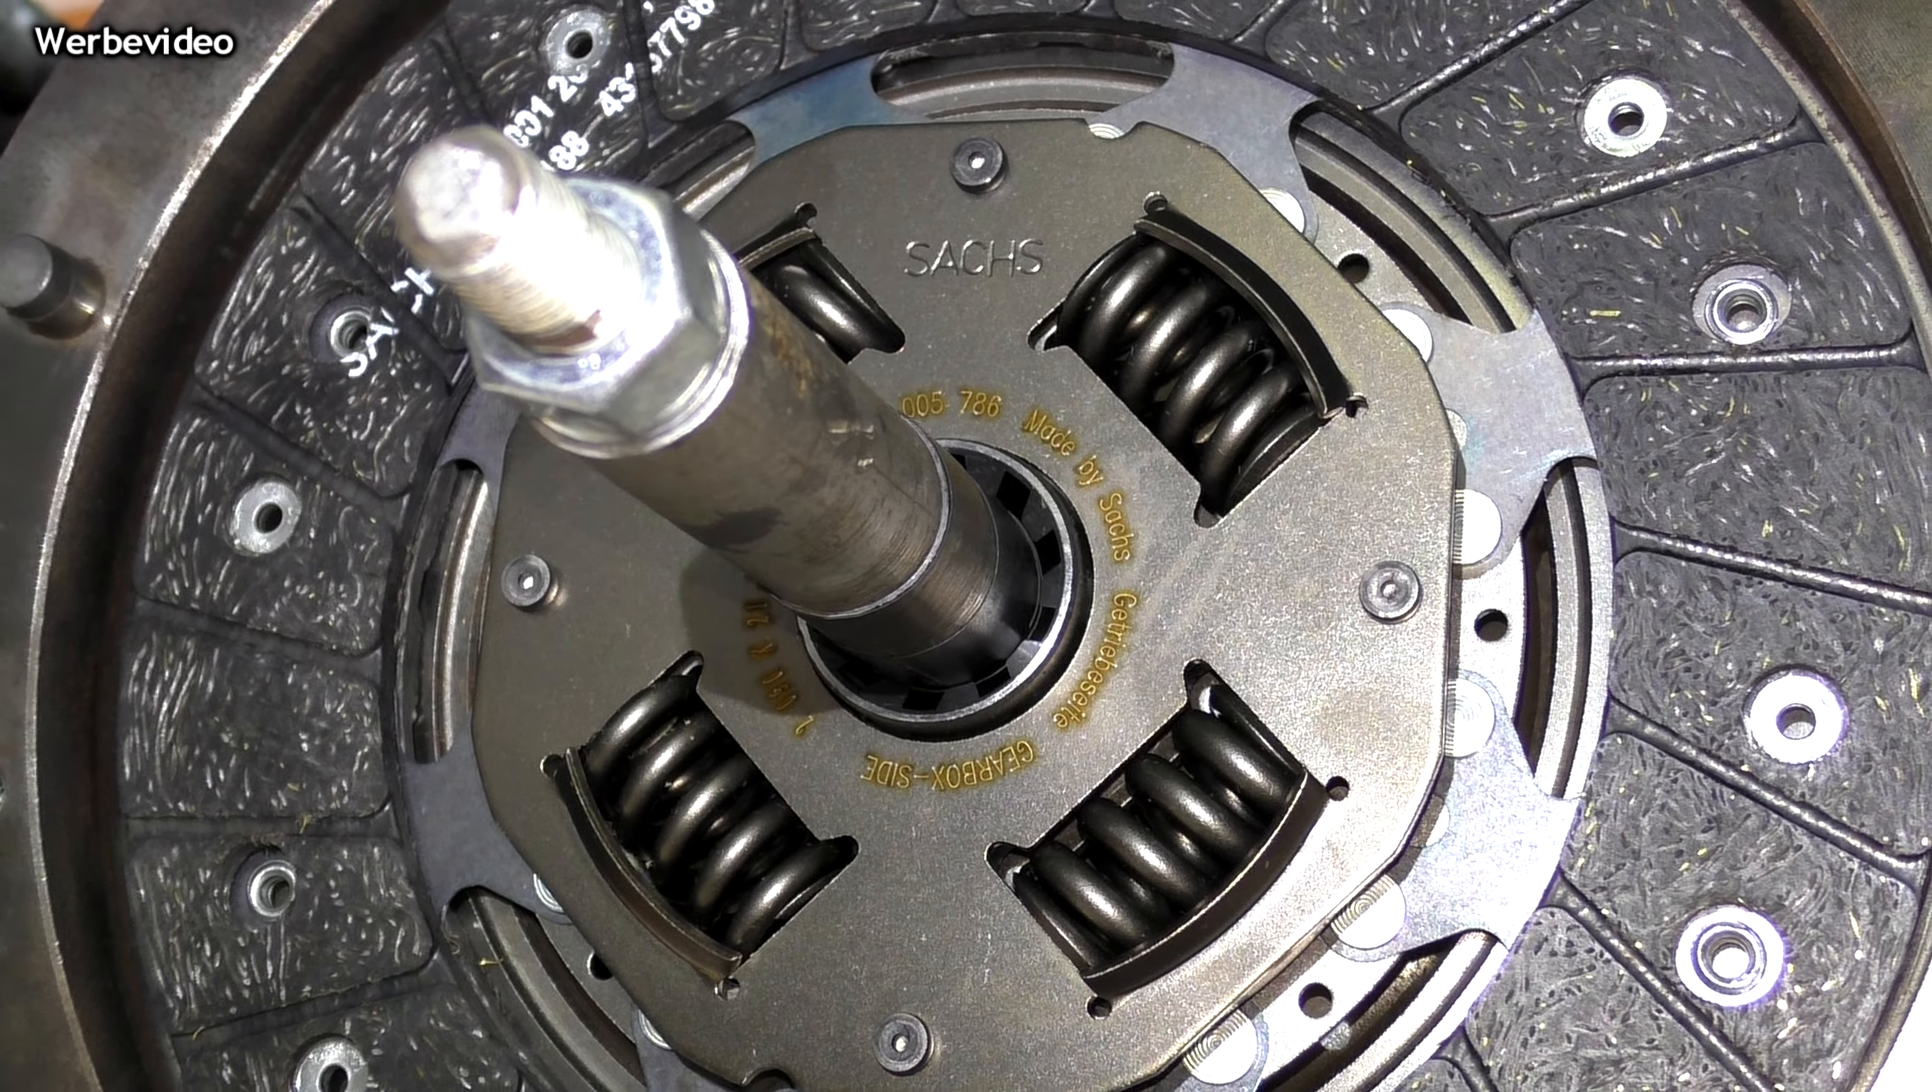Hier seht ihr nochmal meinen Selfmade Zentrierdorn, der jetzt die Scheibe schon mal hält.